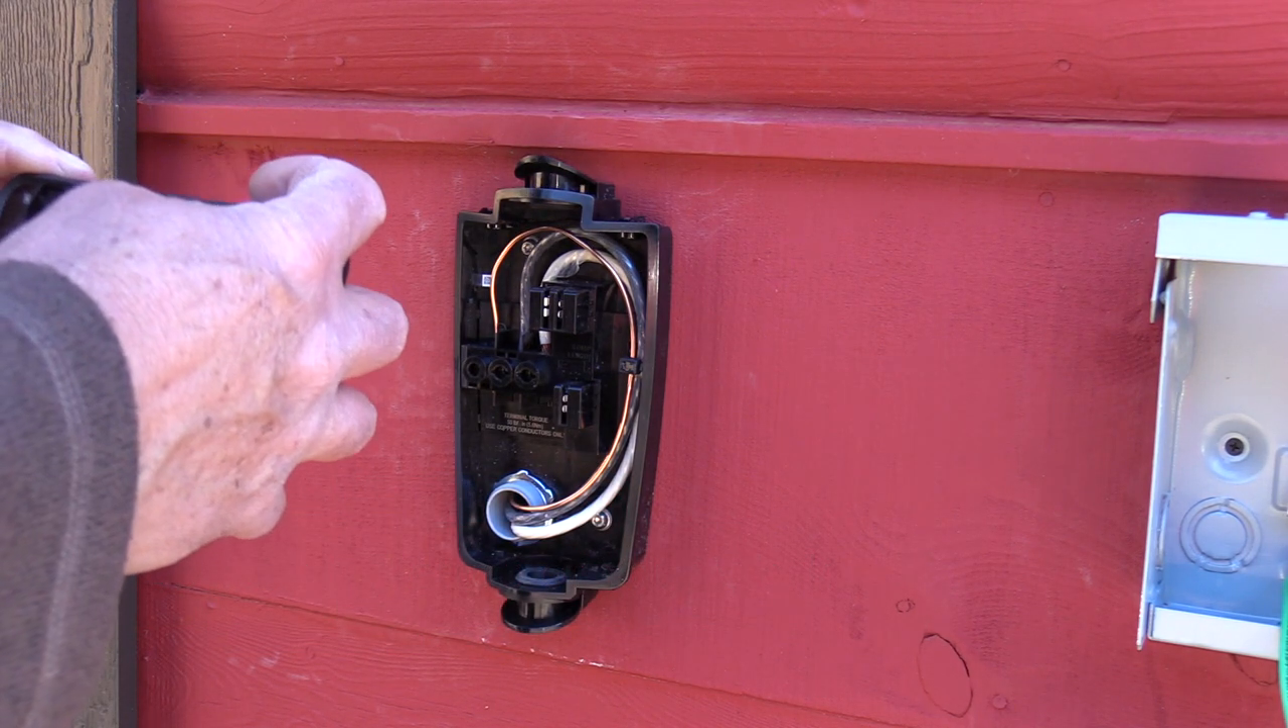And there it is. There is the base plate for the wall connector wired up.